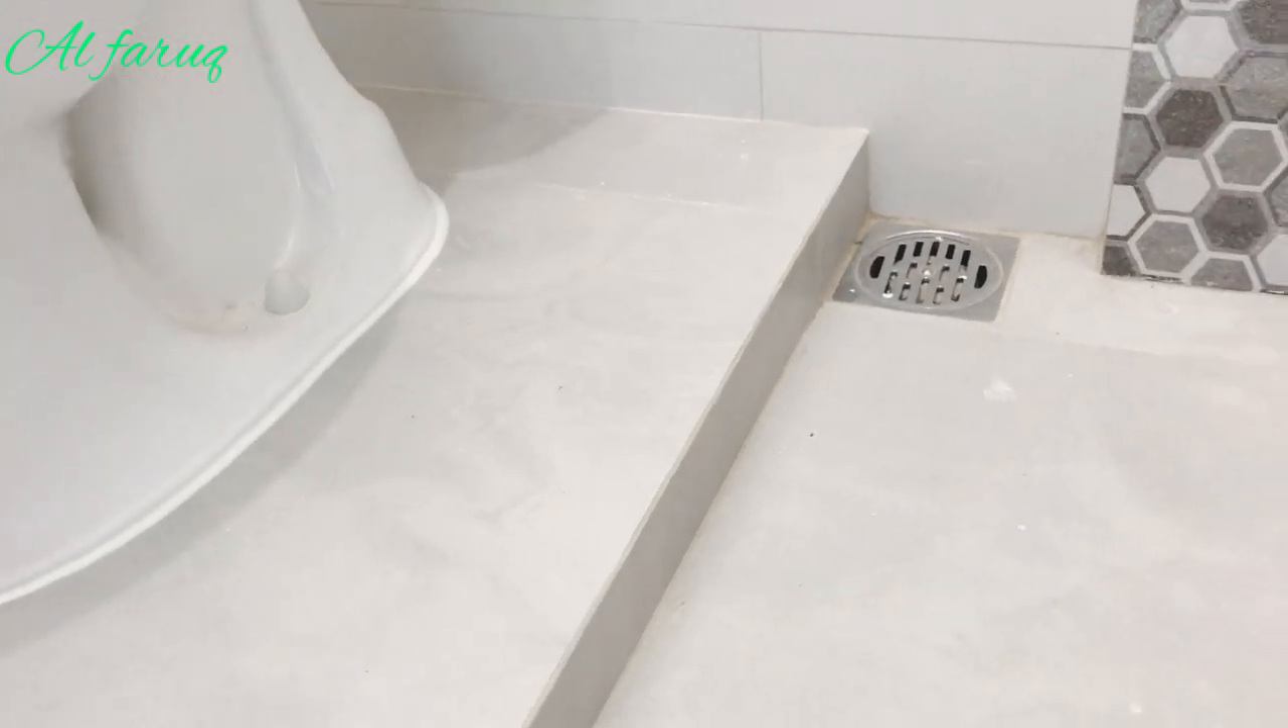Pemasangan granit dengan ukuran 80x80 anti-slip untuk lantai WC sudah siap semuanya.